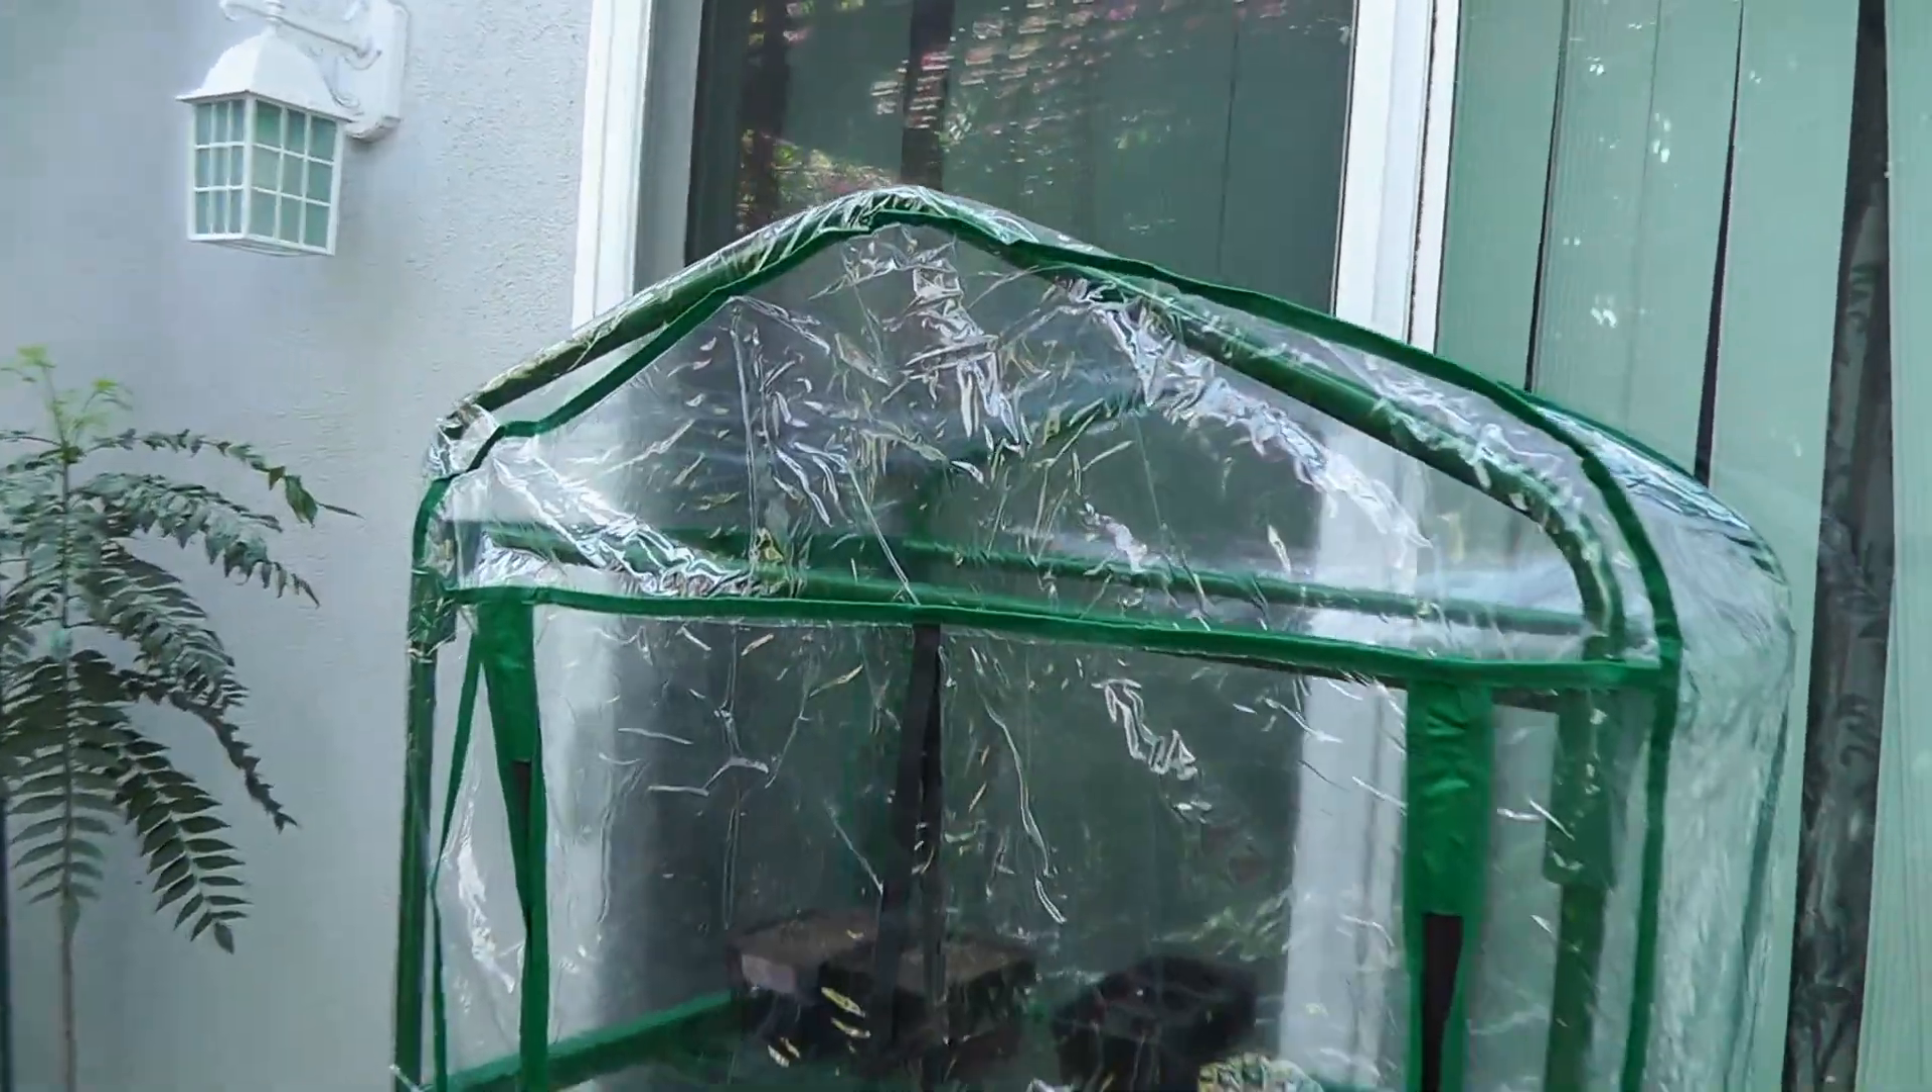And our greenhouse is completely assembled.